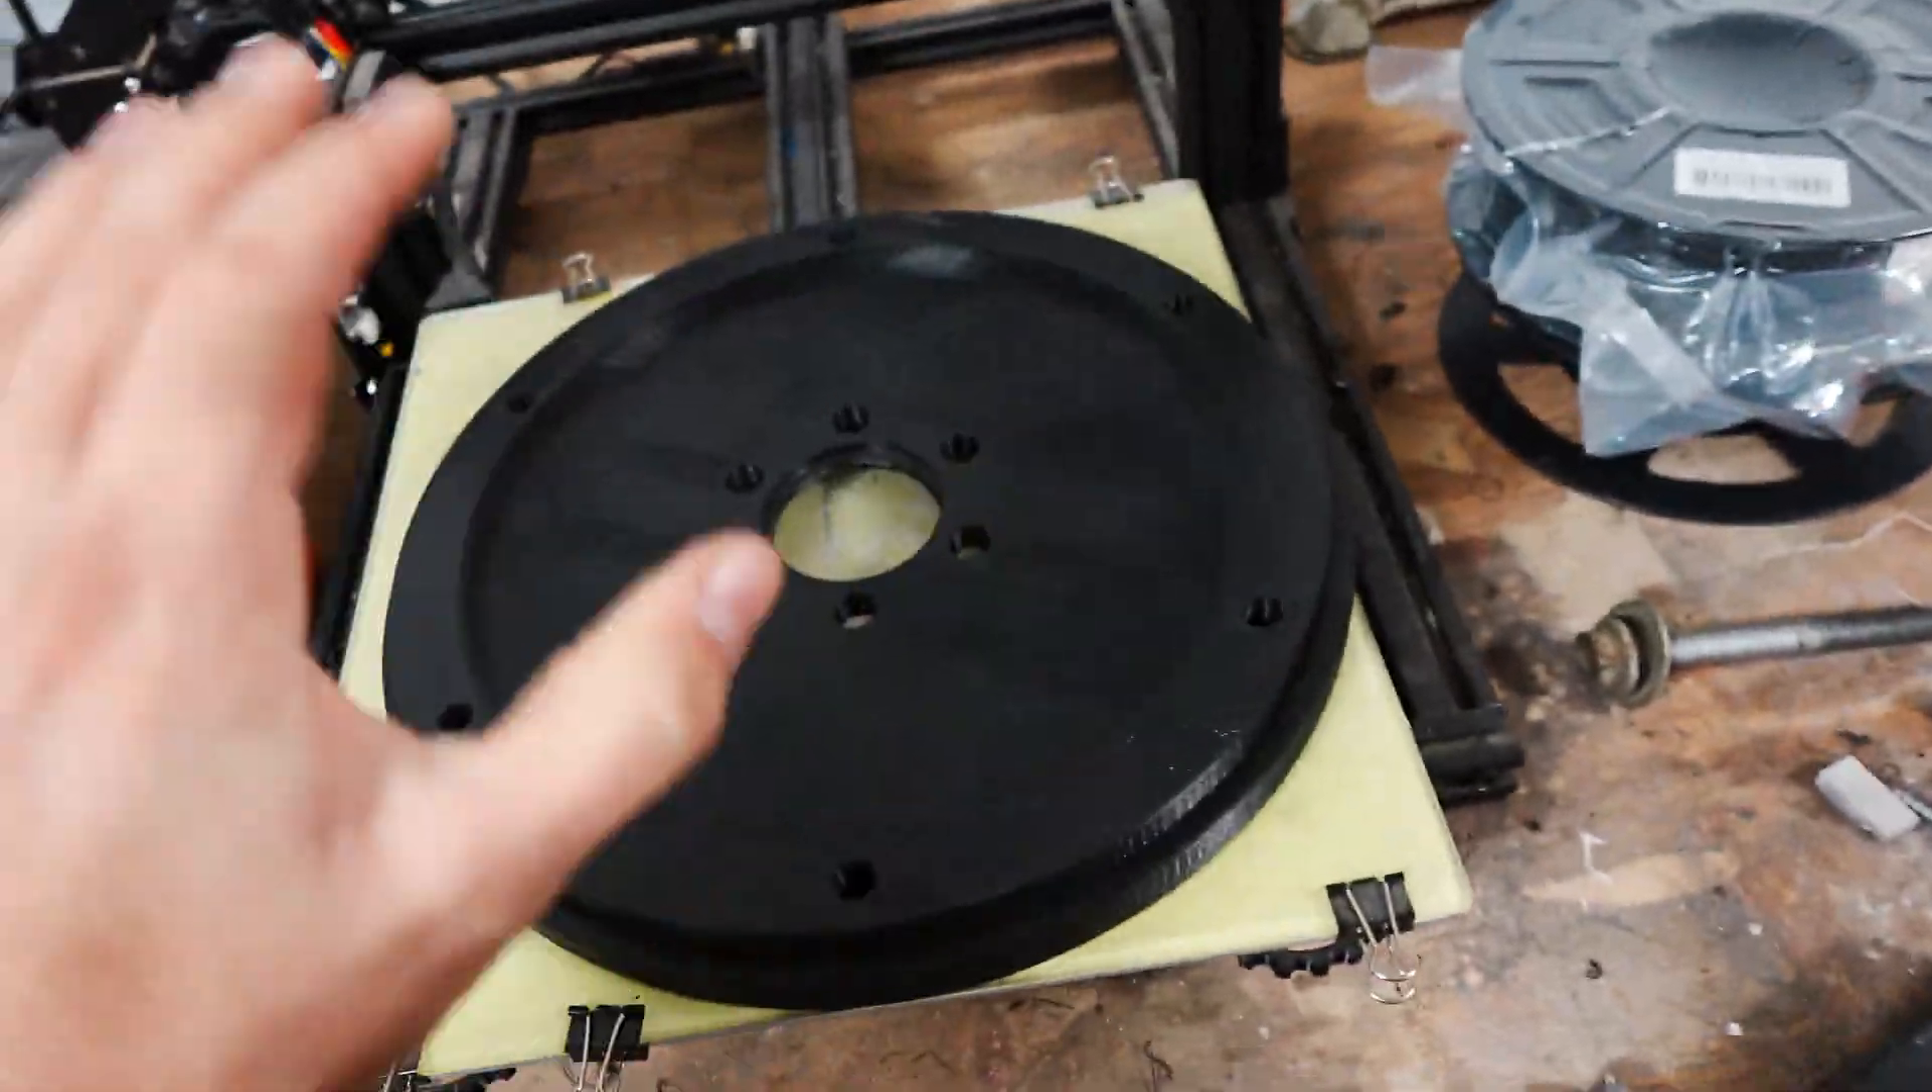3d printed a whole flywheel on my cr10 here which barely freaking fits on this thing but it fits.